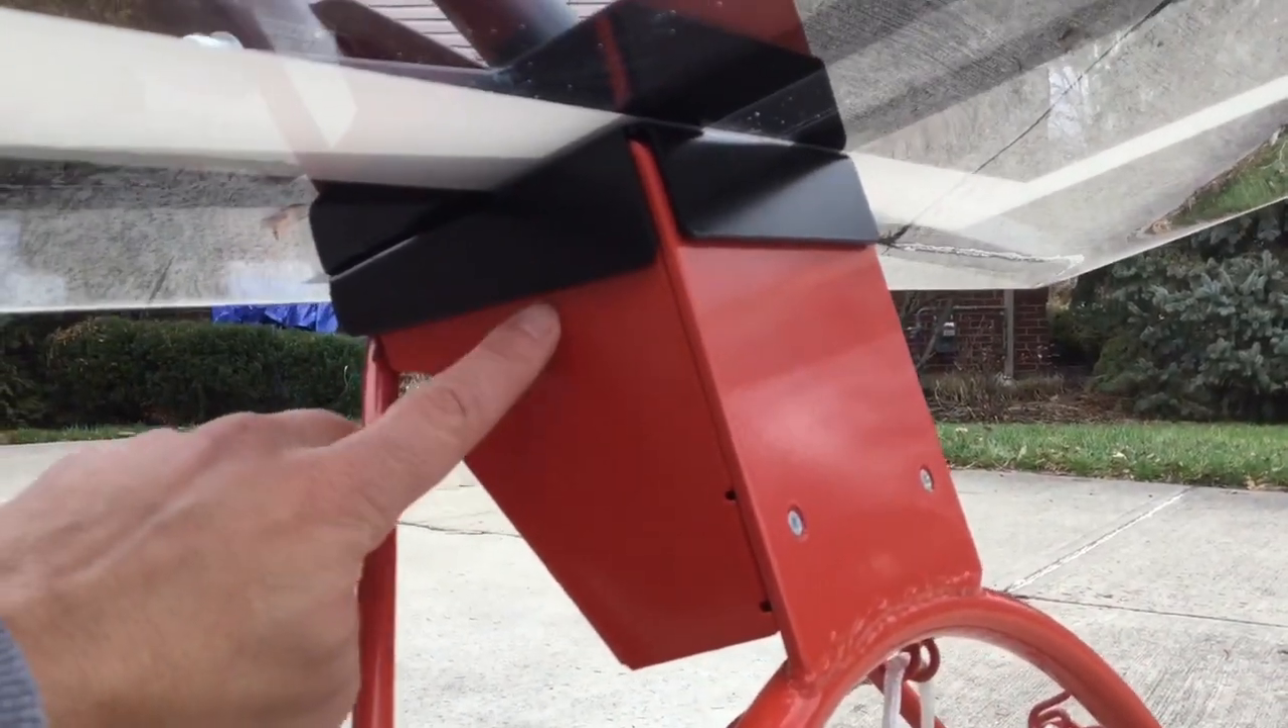So we've got the plate attached.